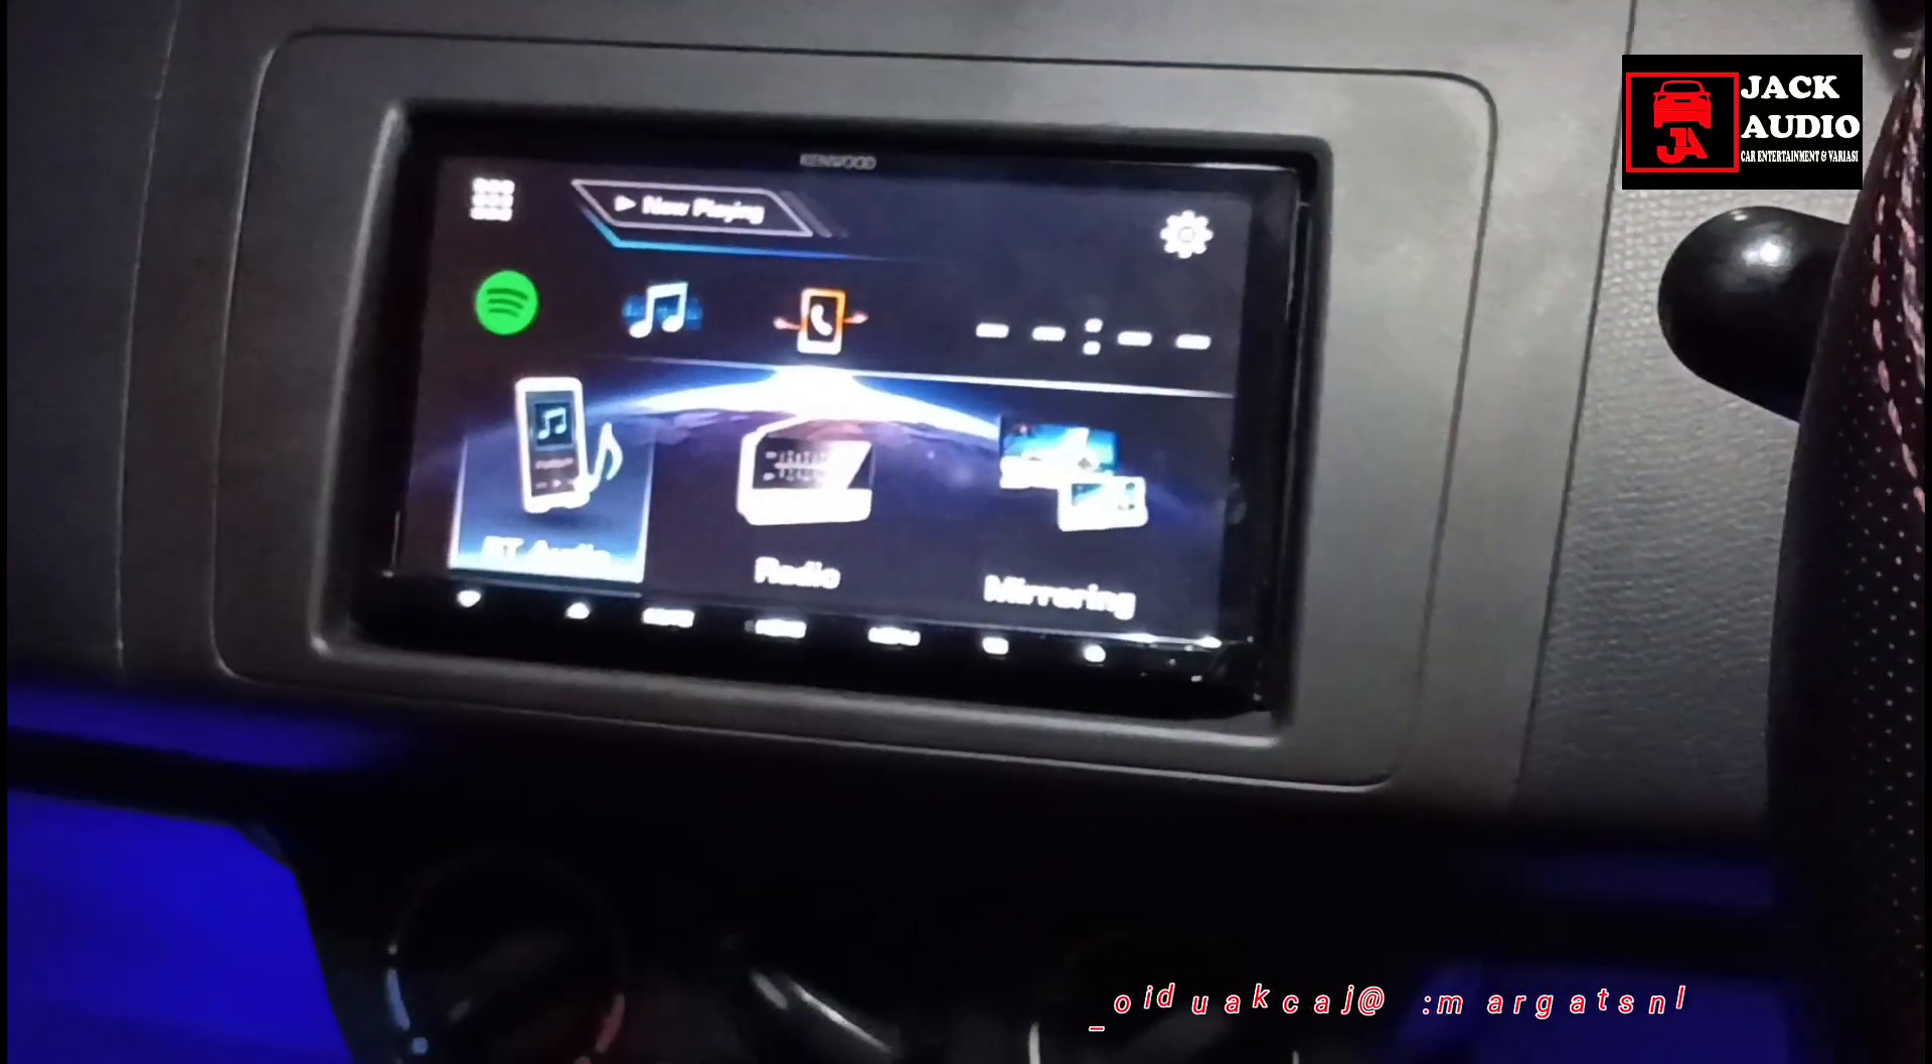Ini sudah terpasang dengan head unit brand dari Kenwood DDX7 di mobil Suzuki Swift.